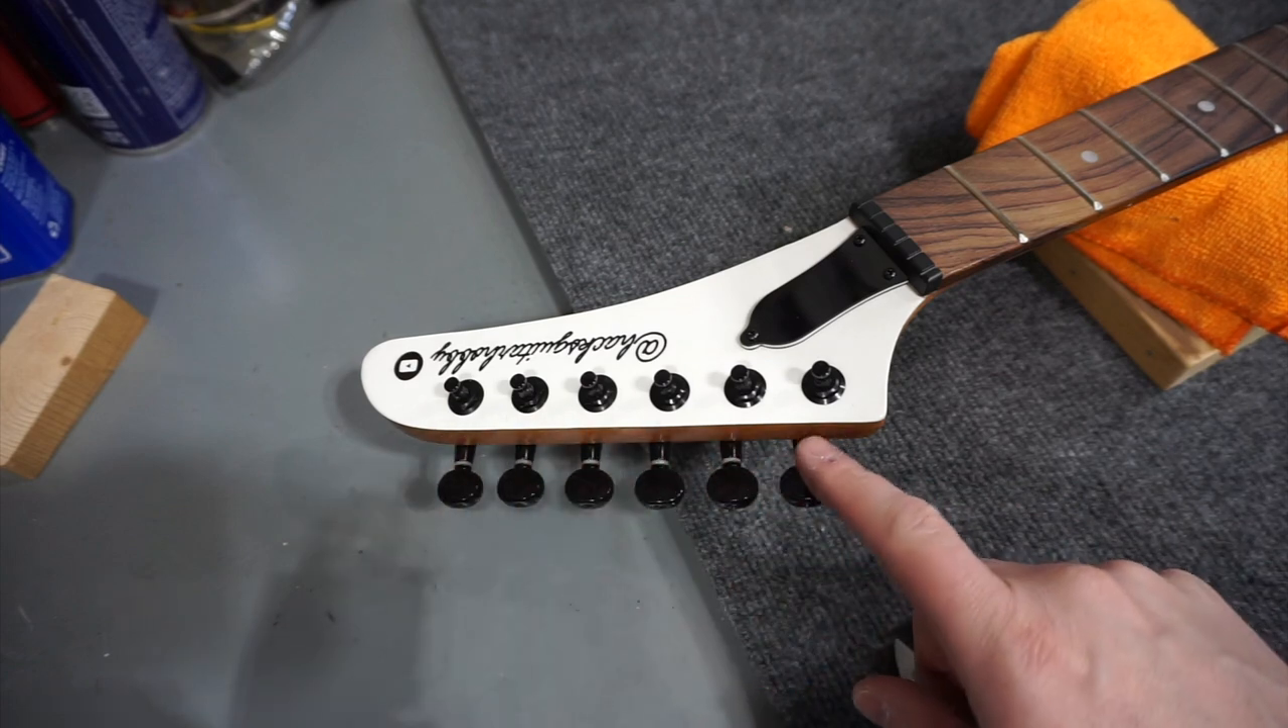All right so skipping ahead just a little bit i did go ahead and mount the truss rod cover after i glued in this nut here so both things are done.